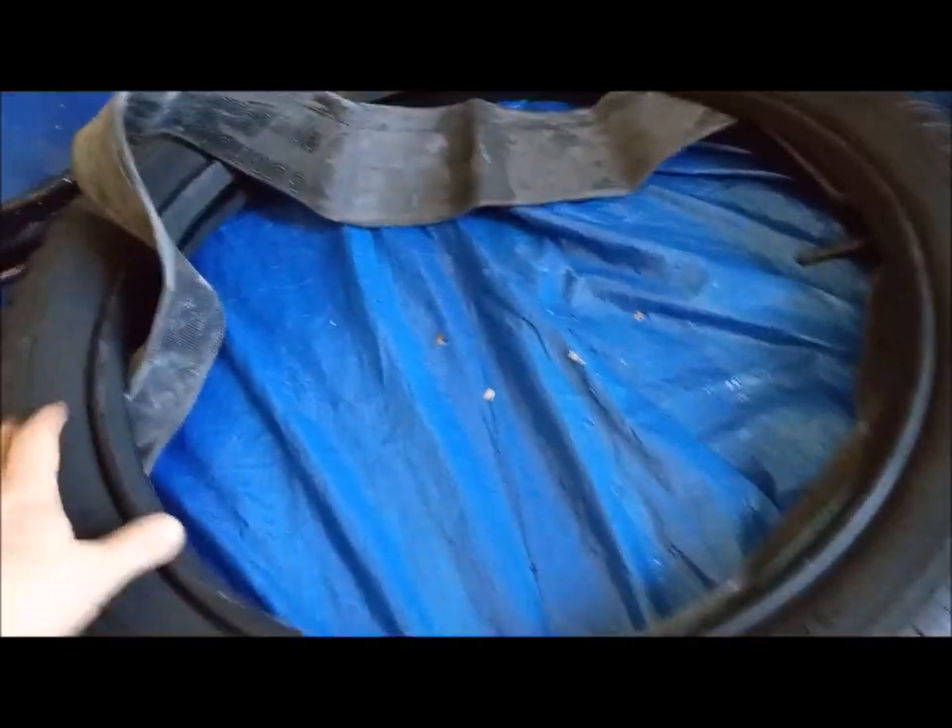The inner tube is about halfway in.